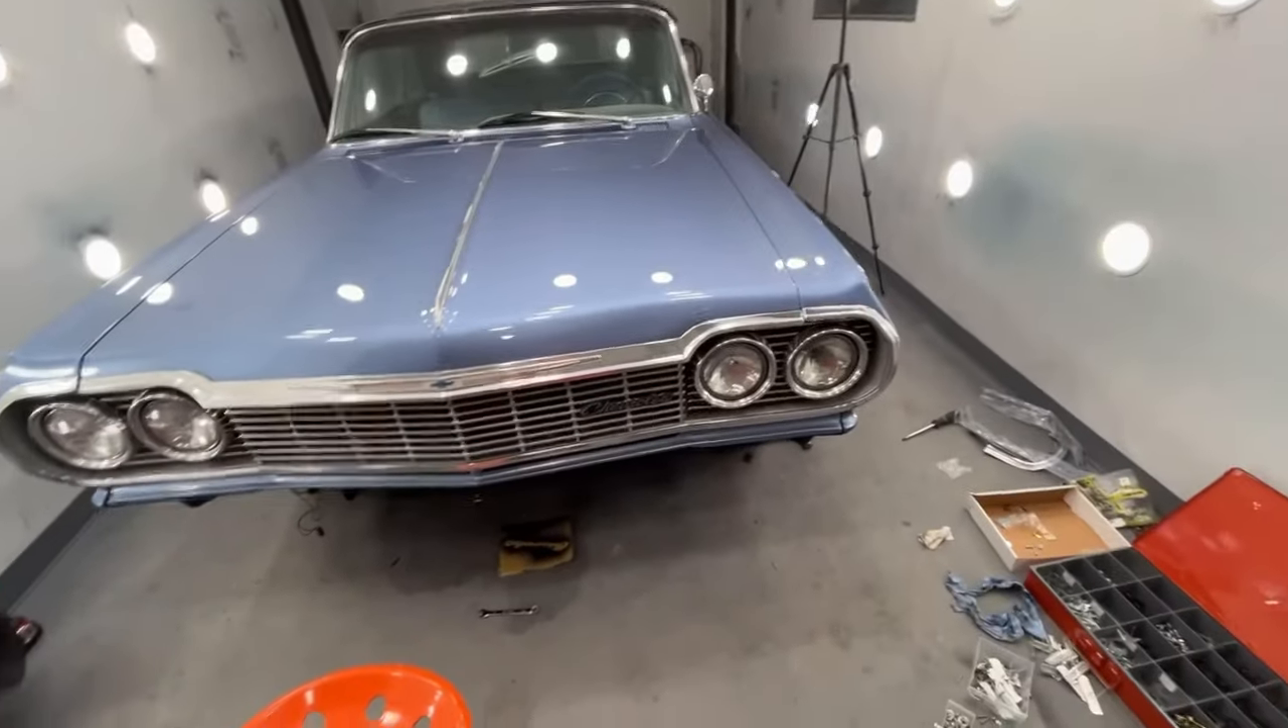So now we have the front end all together minus the bumper.